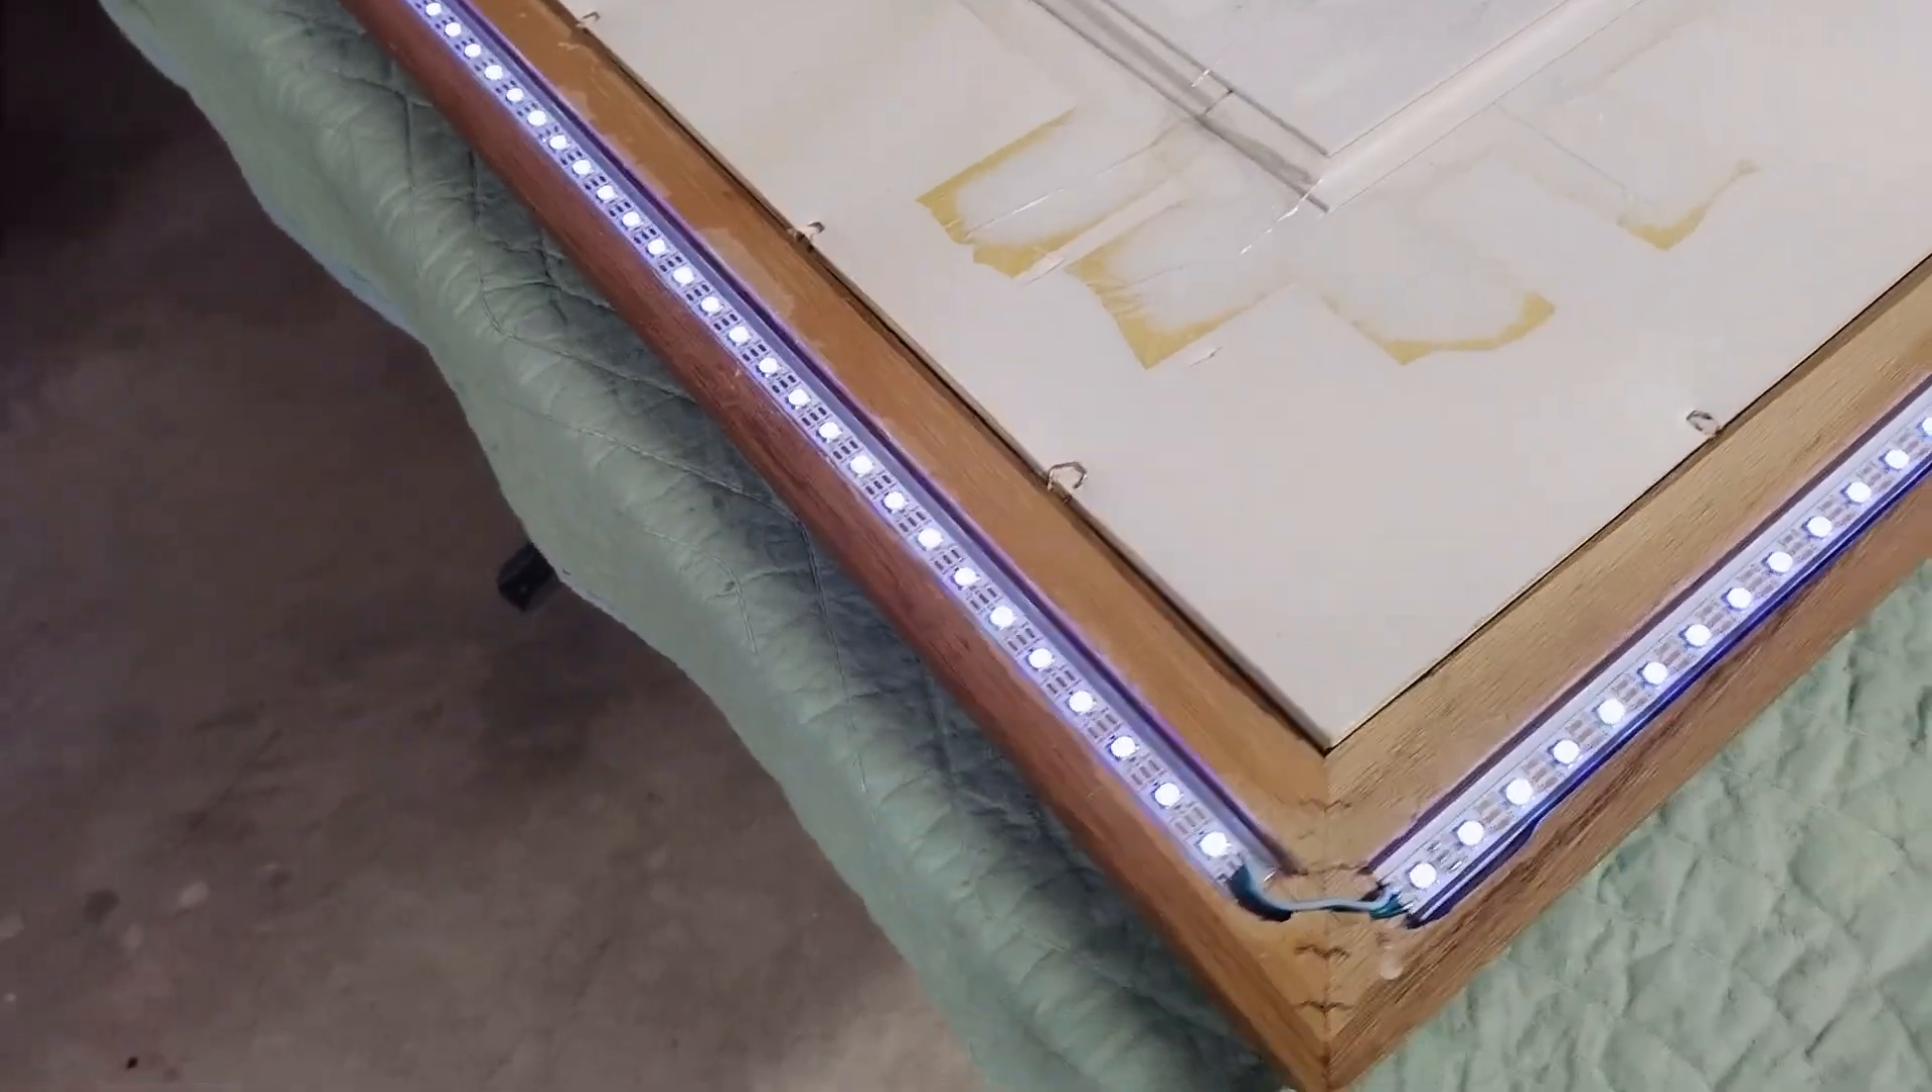Okay, we have all the LEDs fastened down. They're on. They're on. Everything is working correctly.